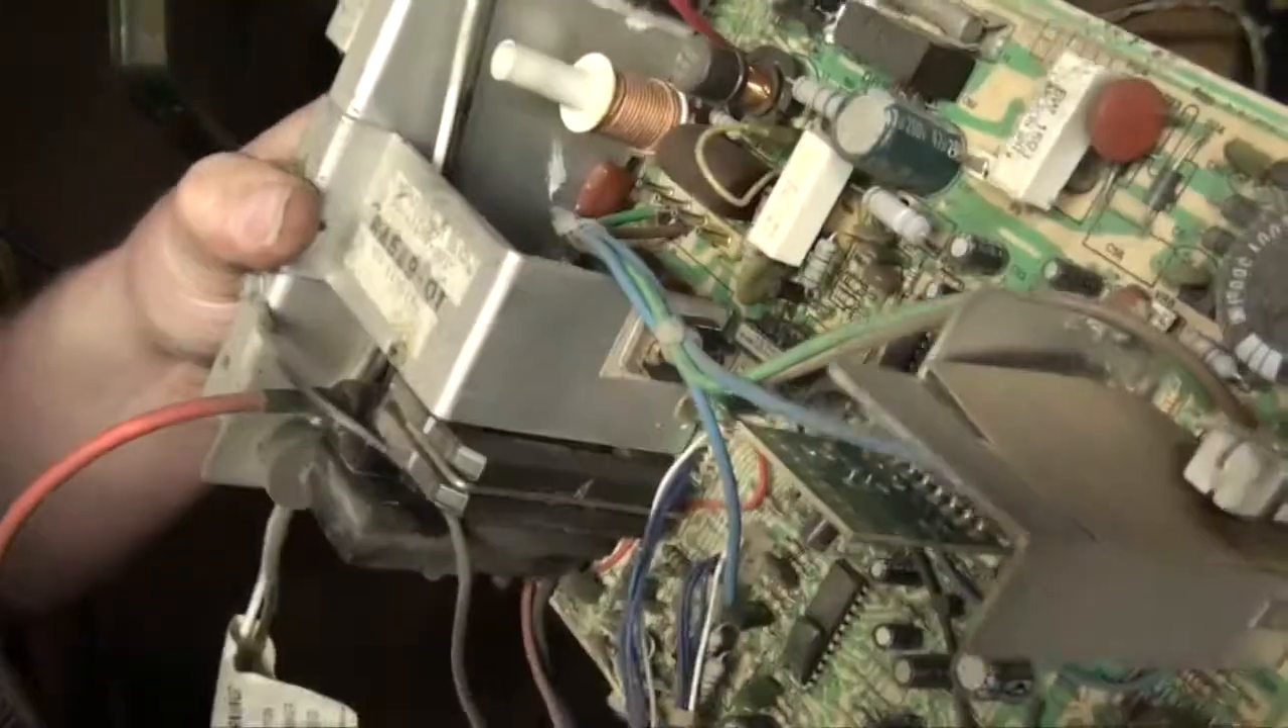And now we have our monitor chassis removed.